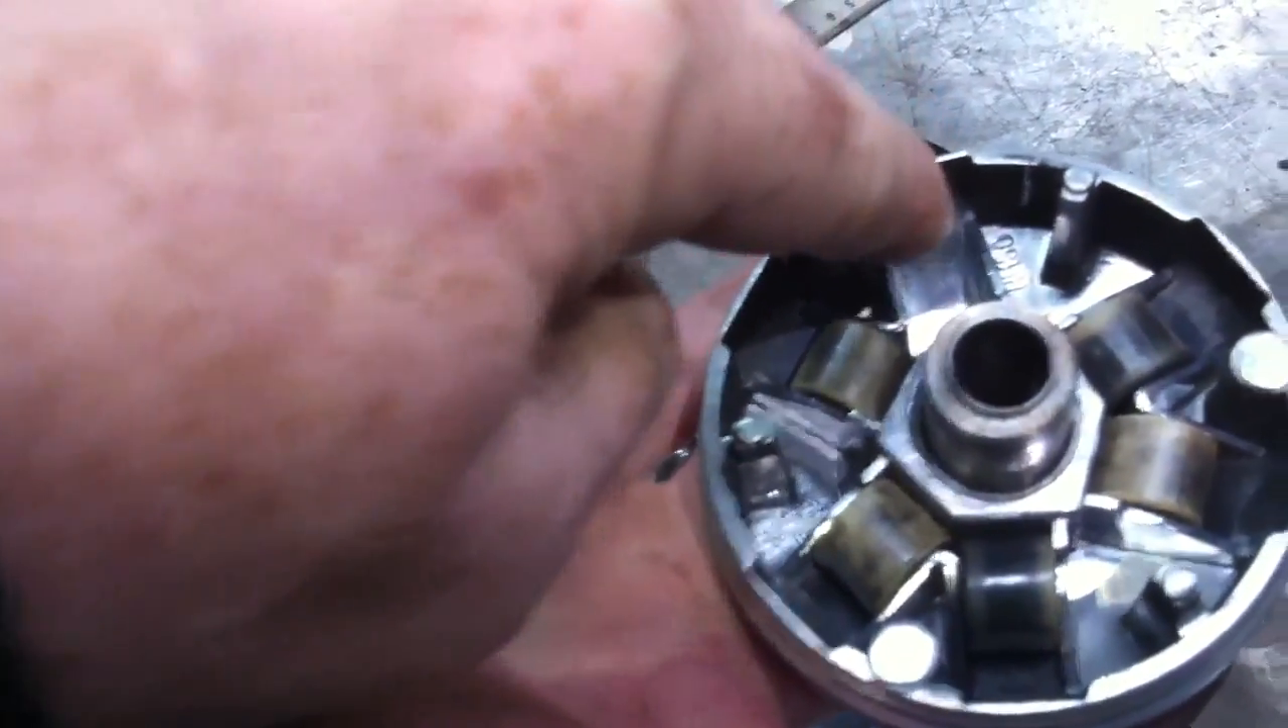The rollers are seated on a ramp.